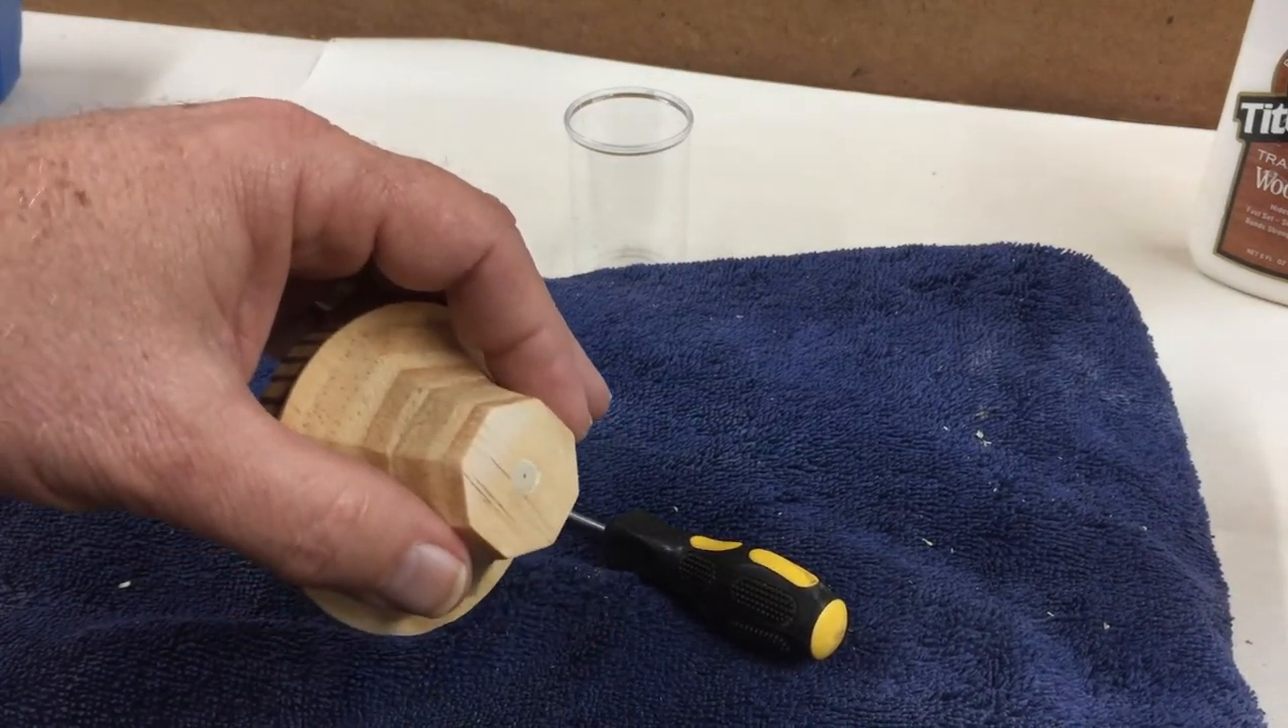I've trimmed off the dowel and sanded it flush with this top surface of the lampshade.